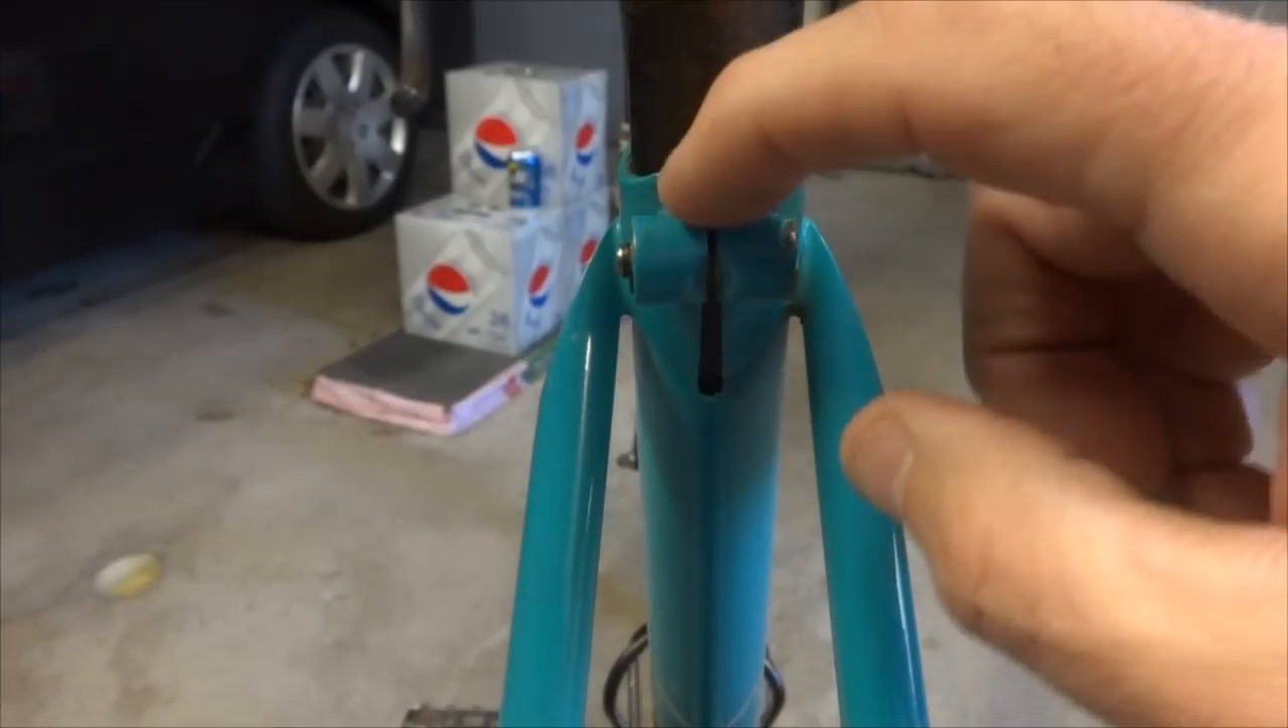But one of the other things I noticed here is on the seat post clamp, look how tight this little gap is there, and it's wider down here and kind of narrows to the top.